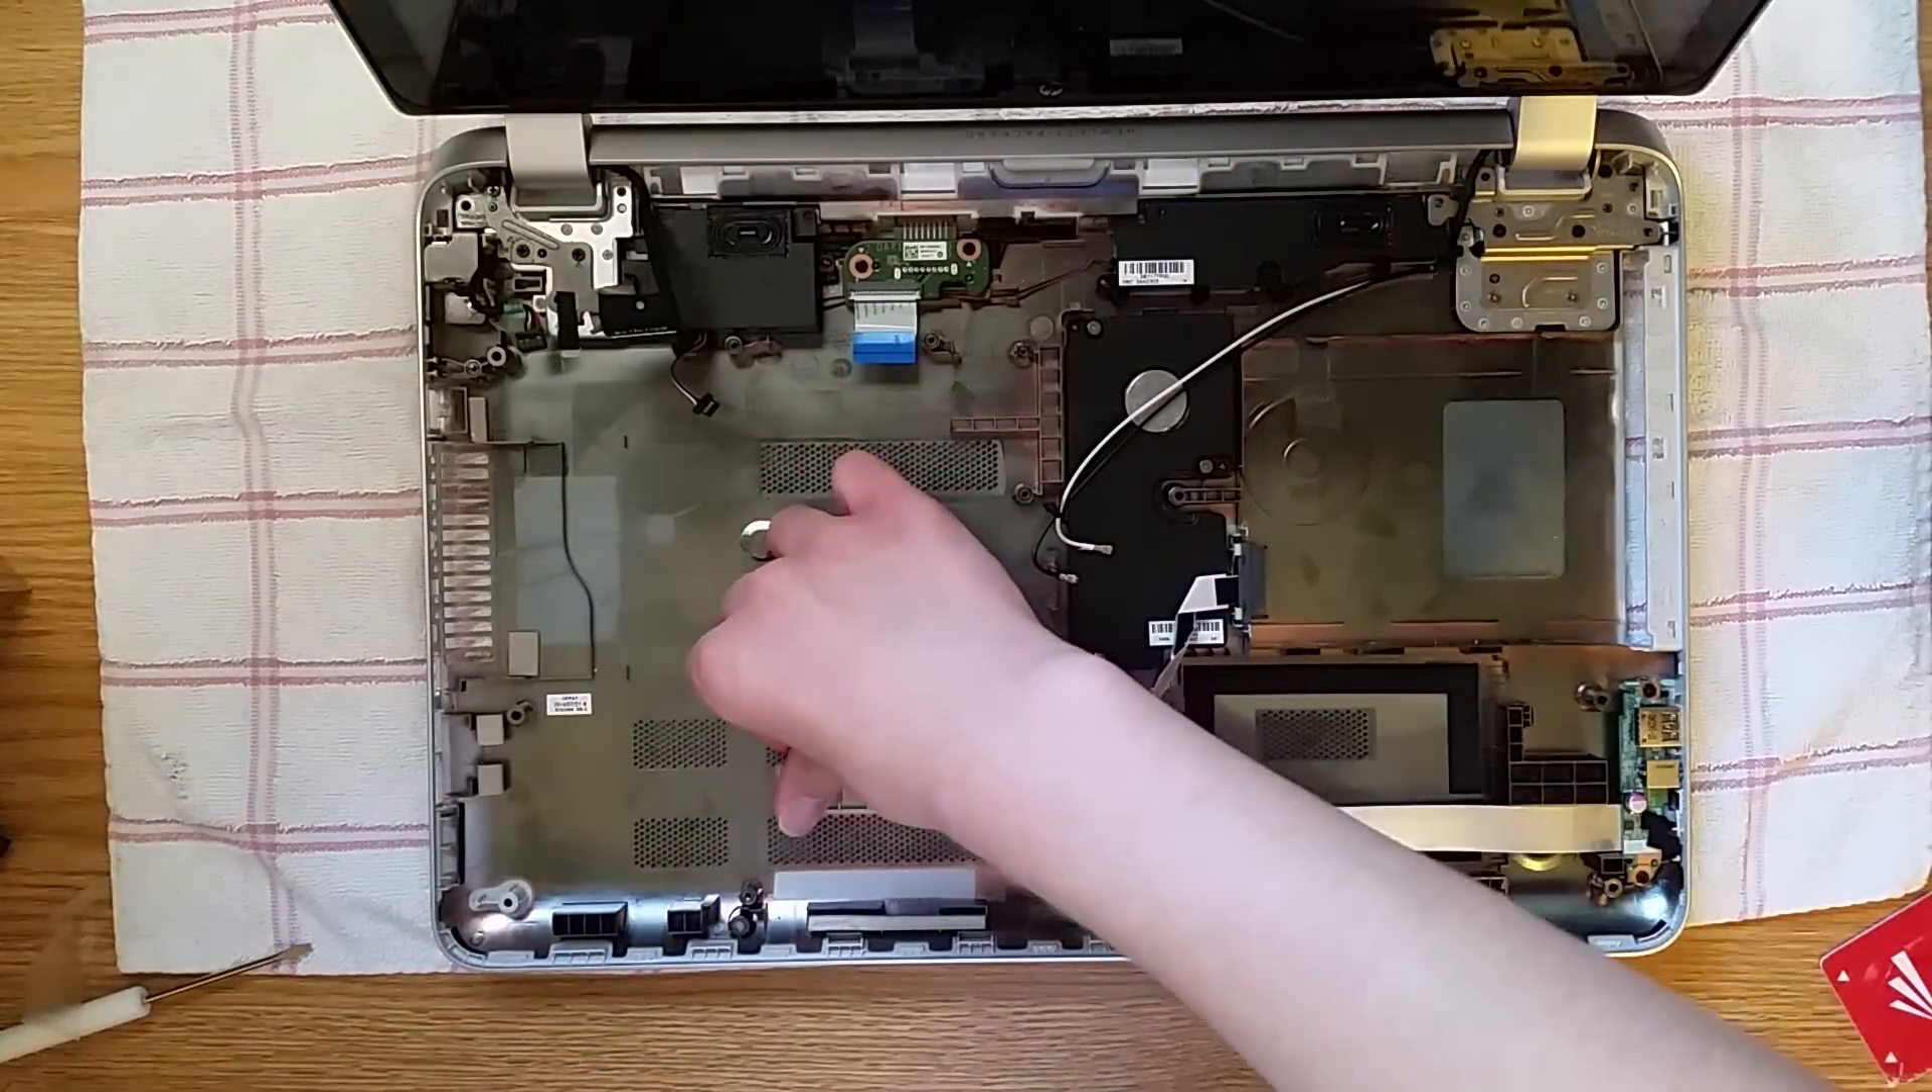So, you have your motherboard removed.